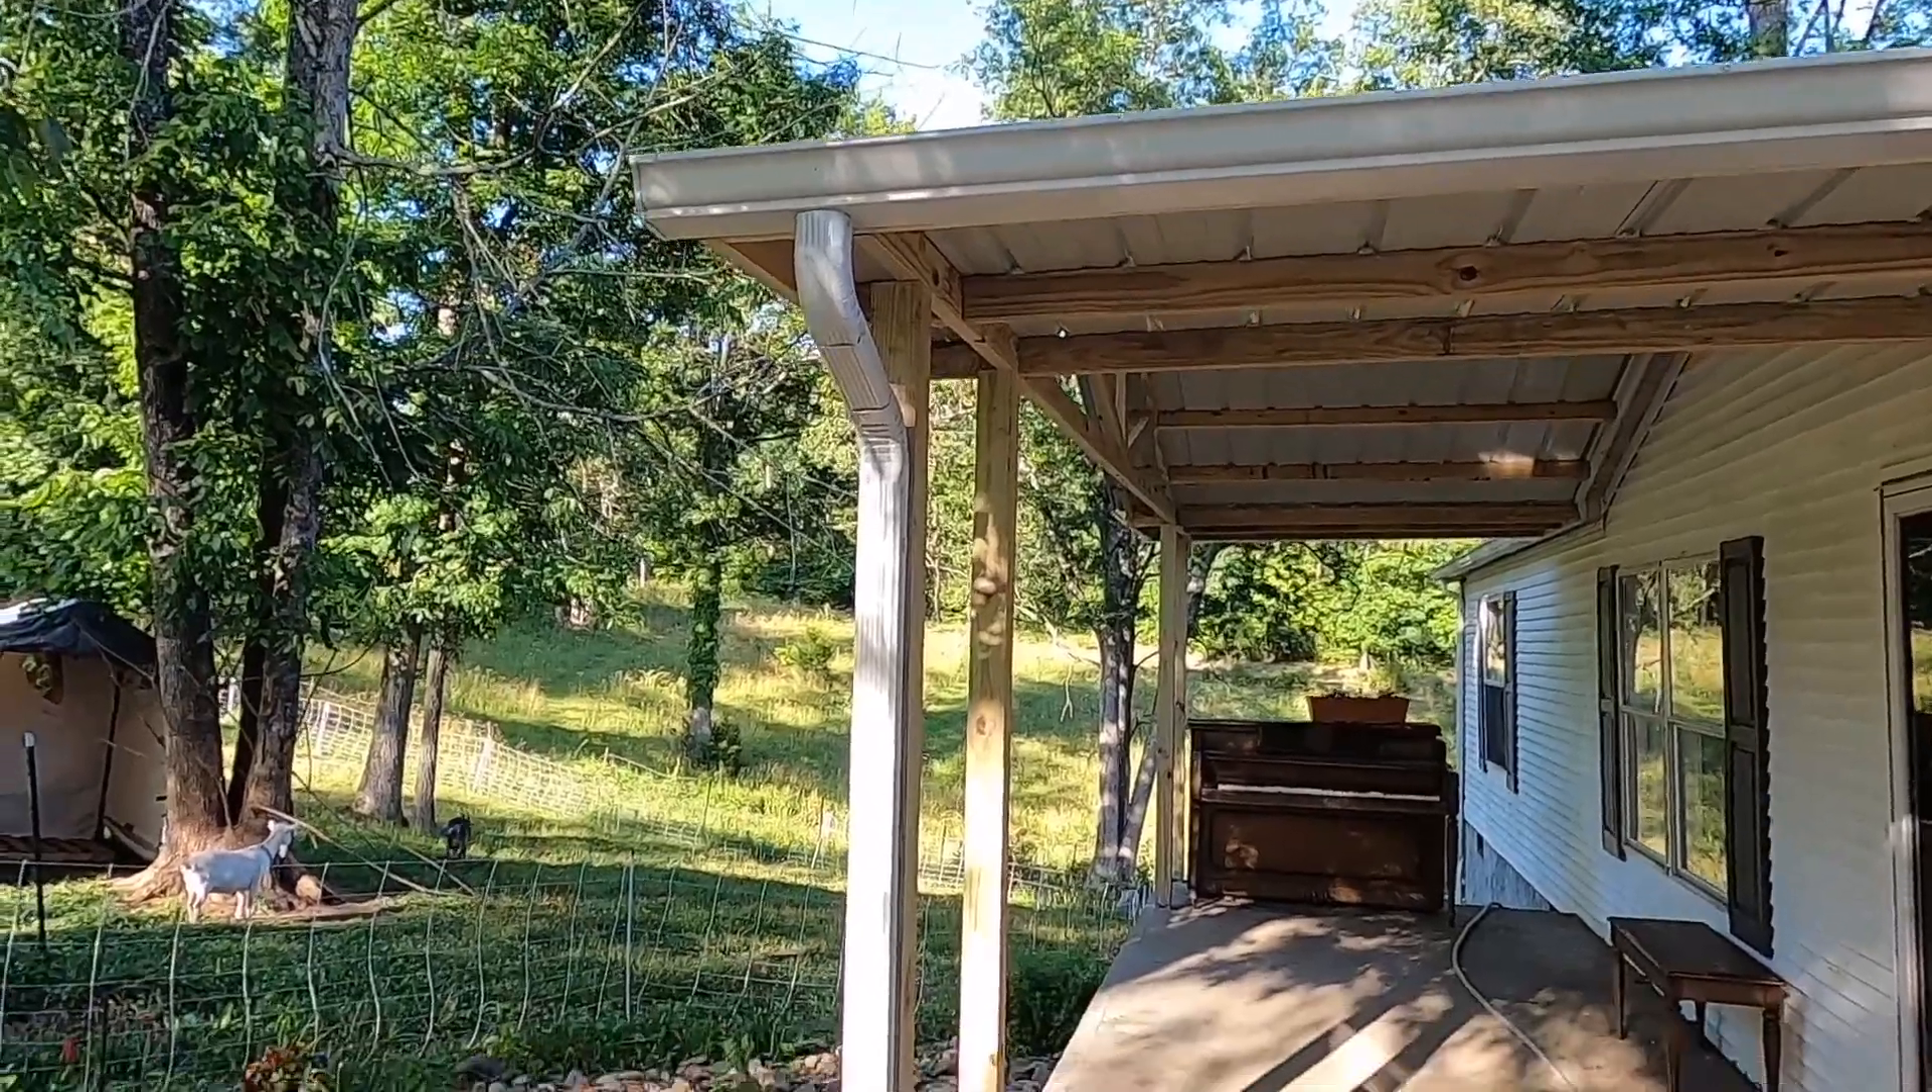And with the final down spout on the job is now complete.